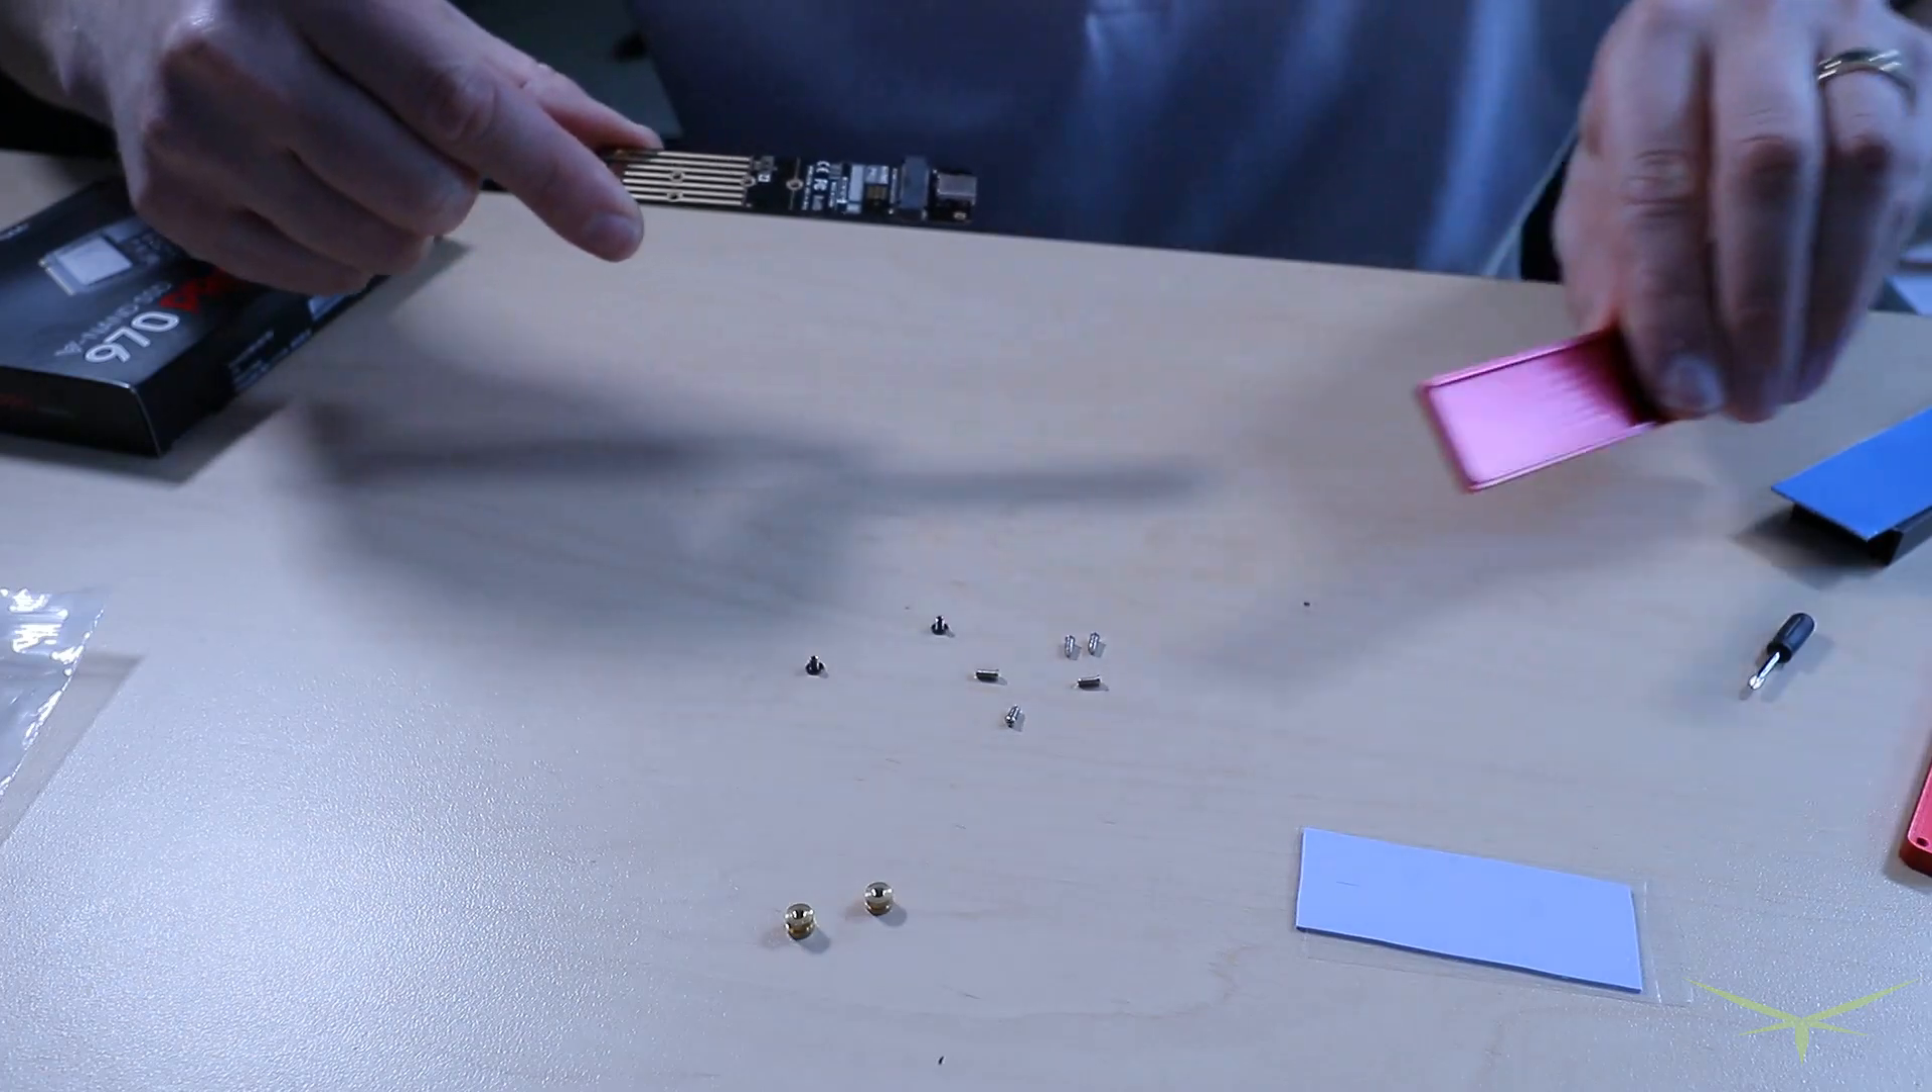The adapter itself is not attached to the case at all.